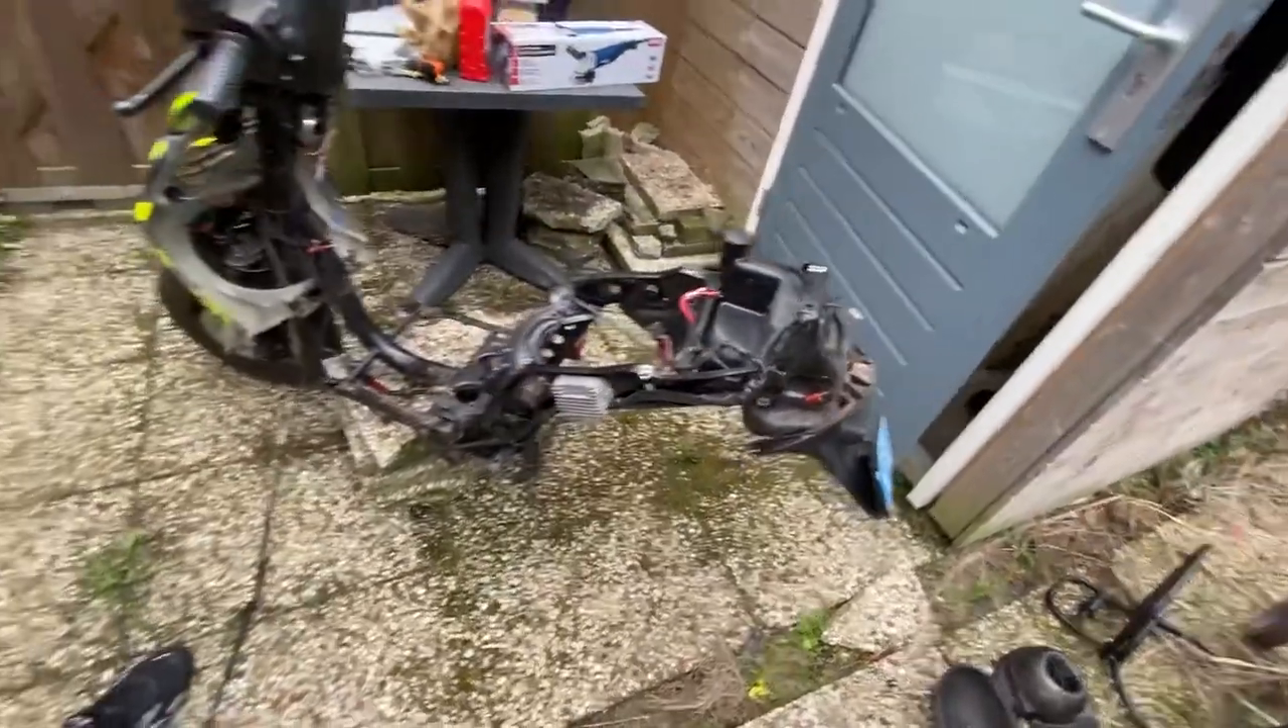Yeah, we just got the engine off there now. See, you got a frame stripped down.